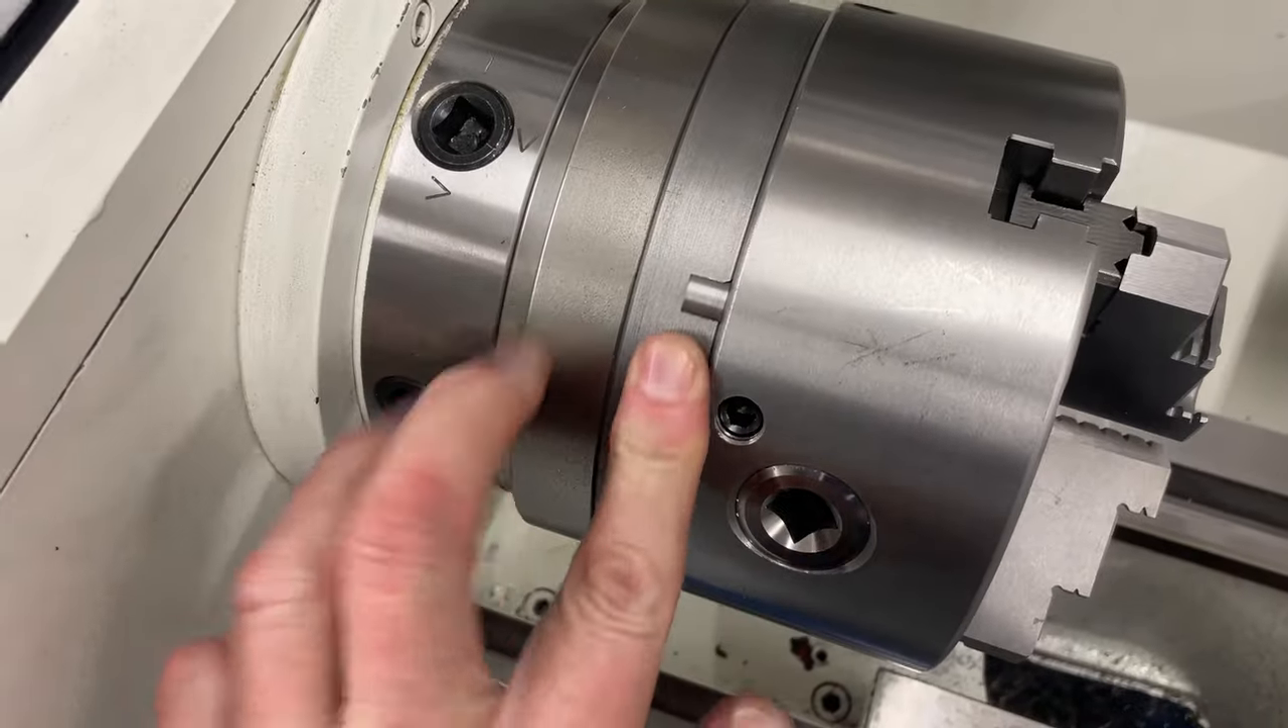I've got the chuck assembled up on the back plate and installed.